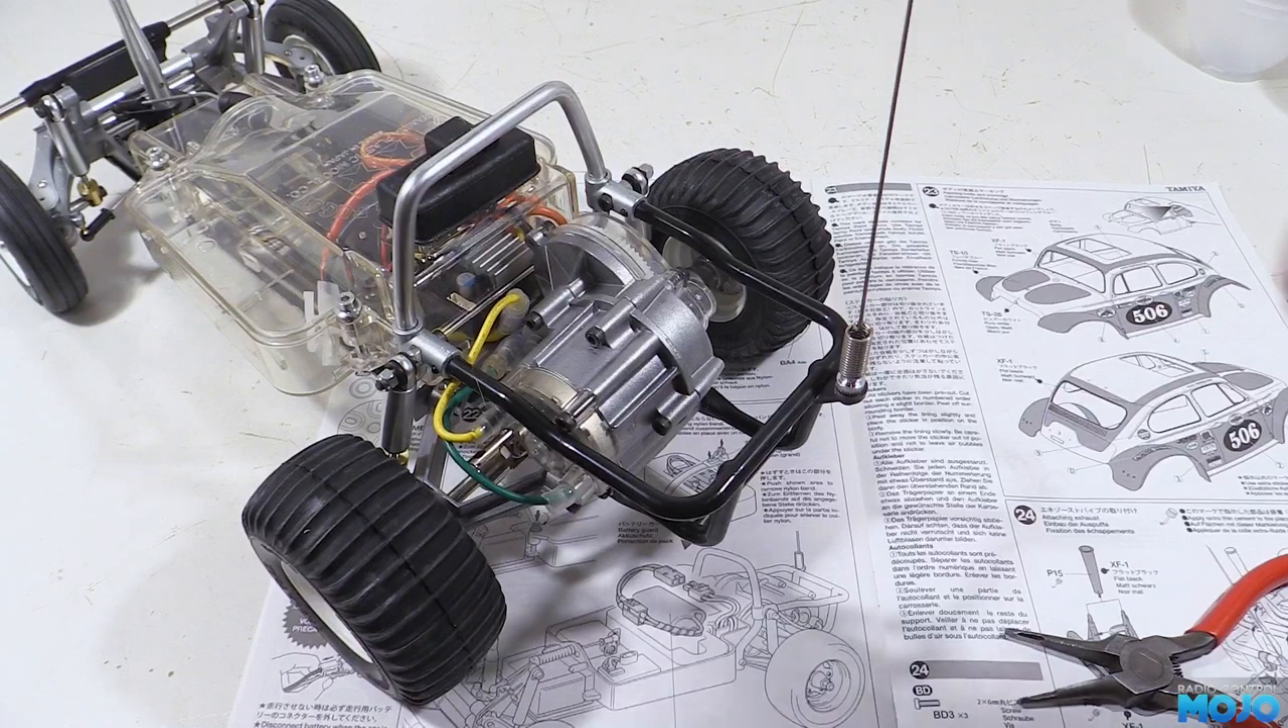What we have is a rolling chassis with most of the electronics installed.